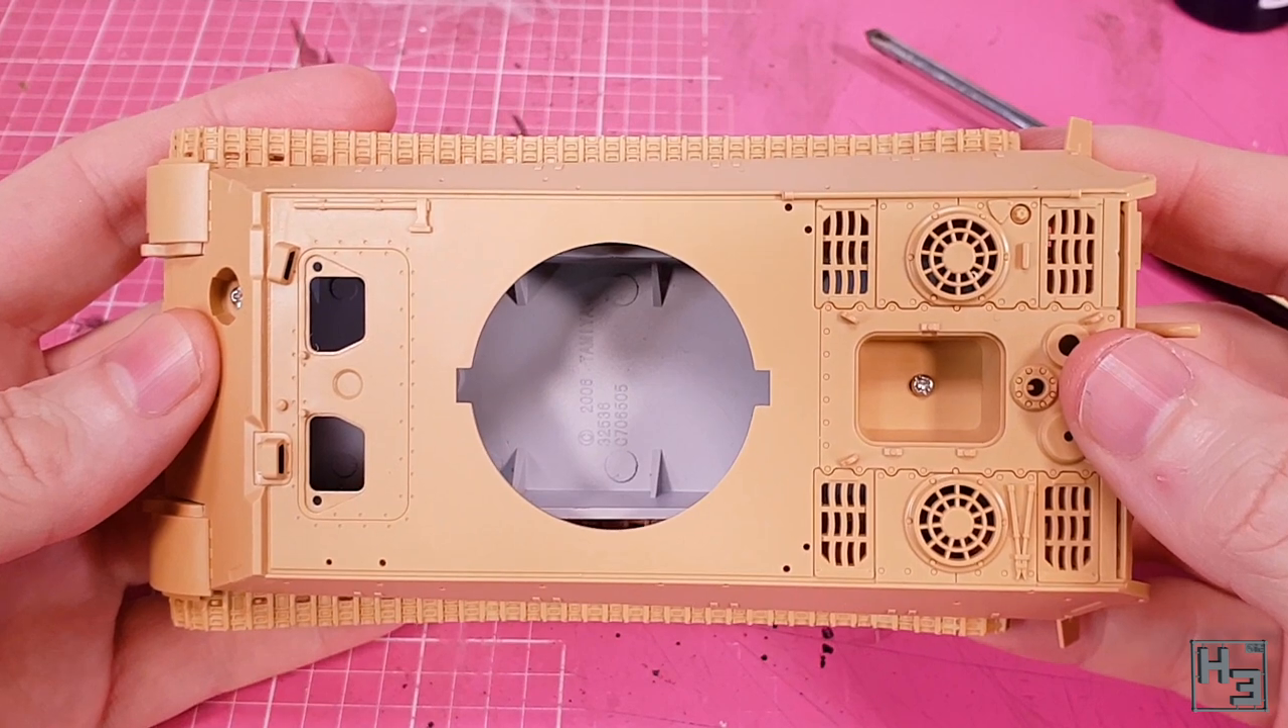It might not be obvious, but I've joined the upper and lower hull parts together and the screws holding it together are quite visible.